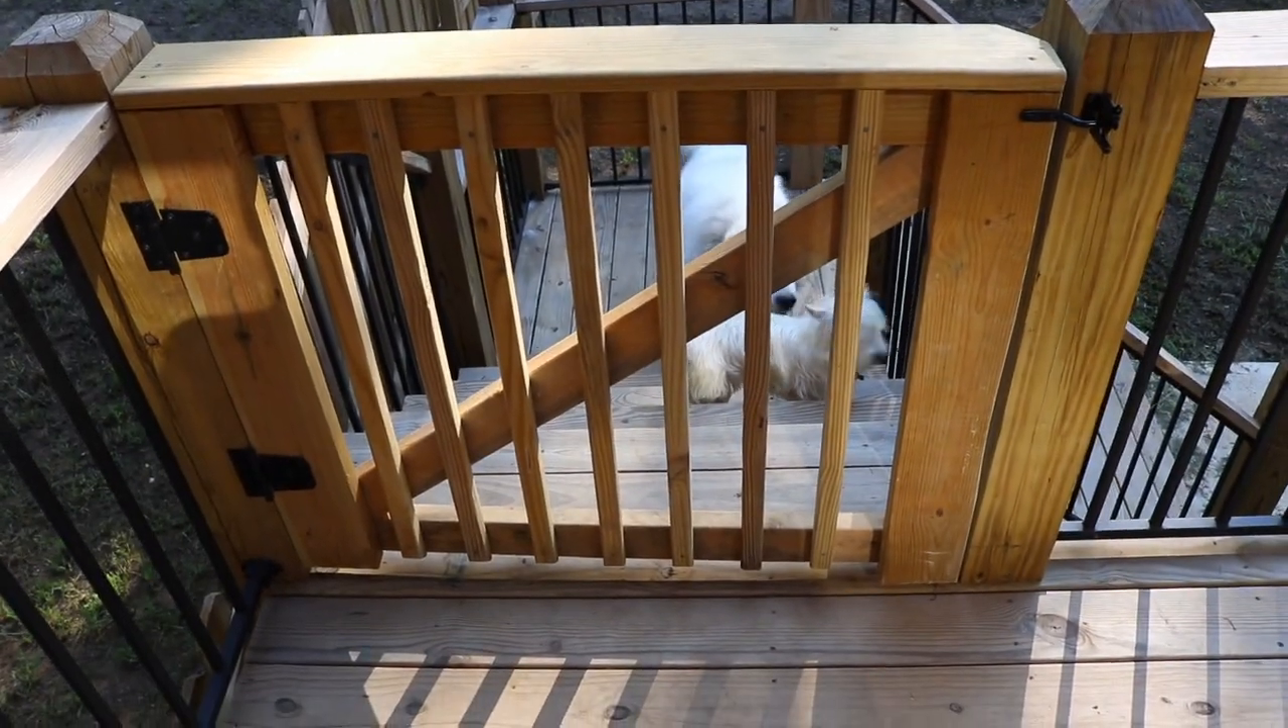So we got the crossbar on and it looks like it works fantastic.